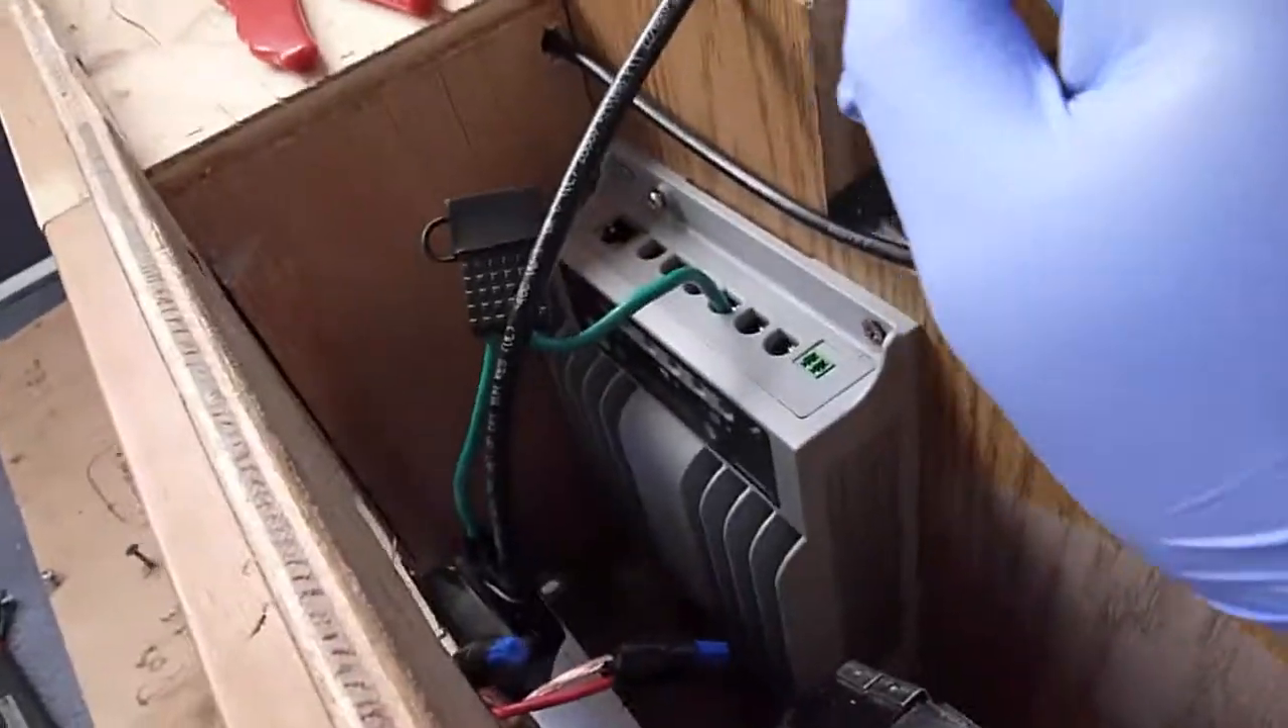I put the solar controller here.